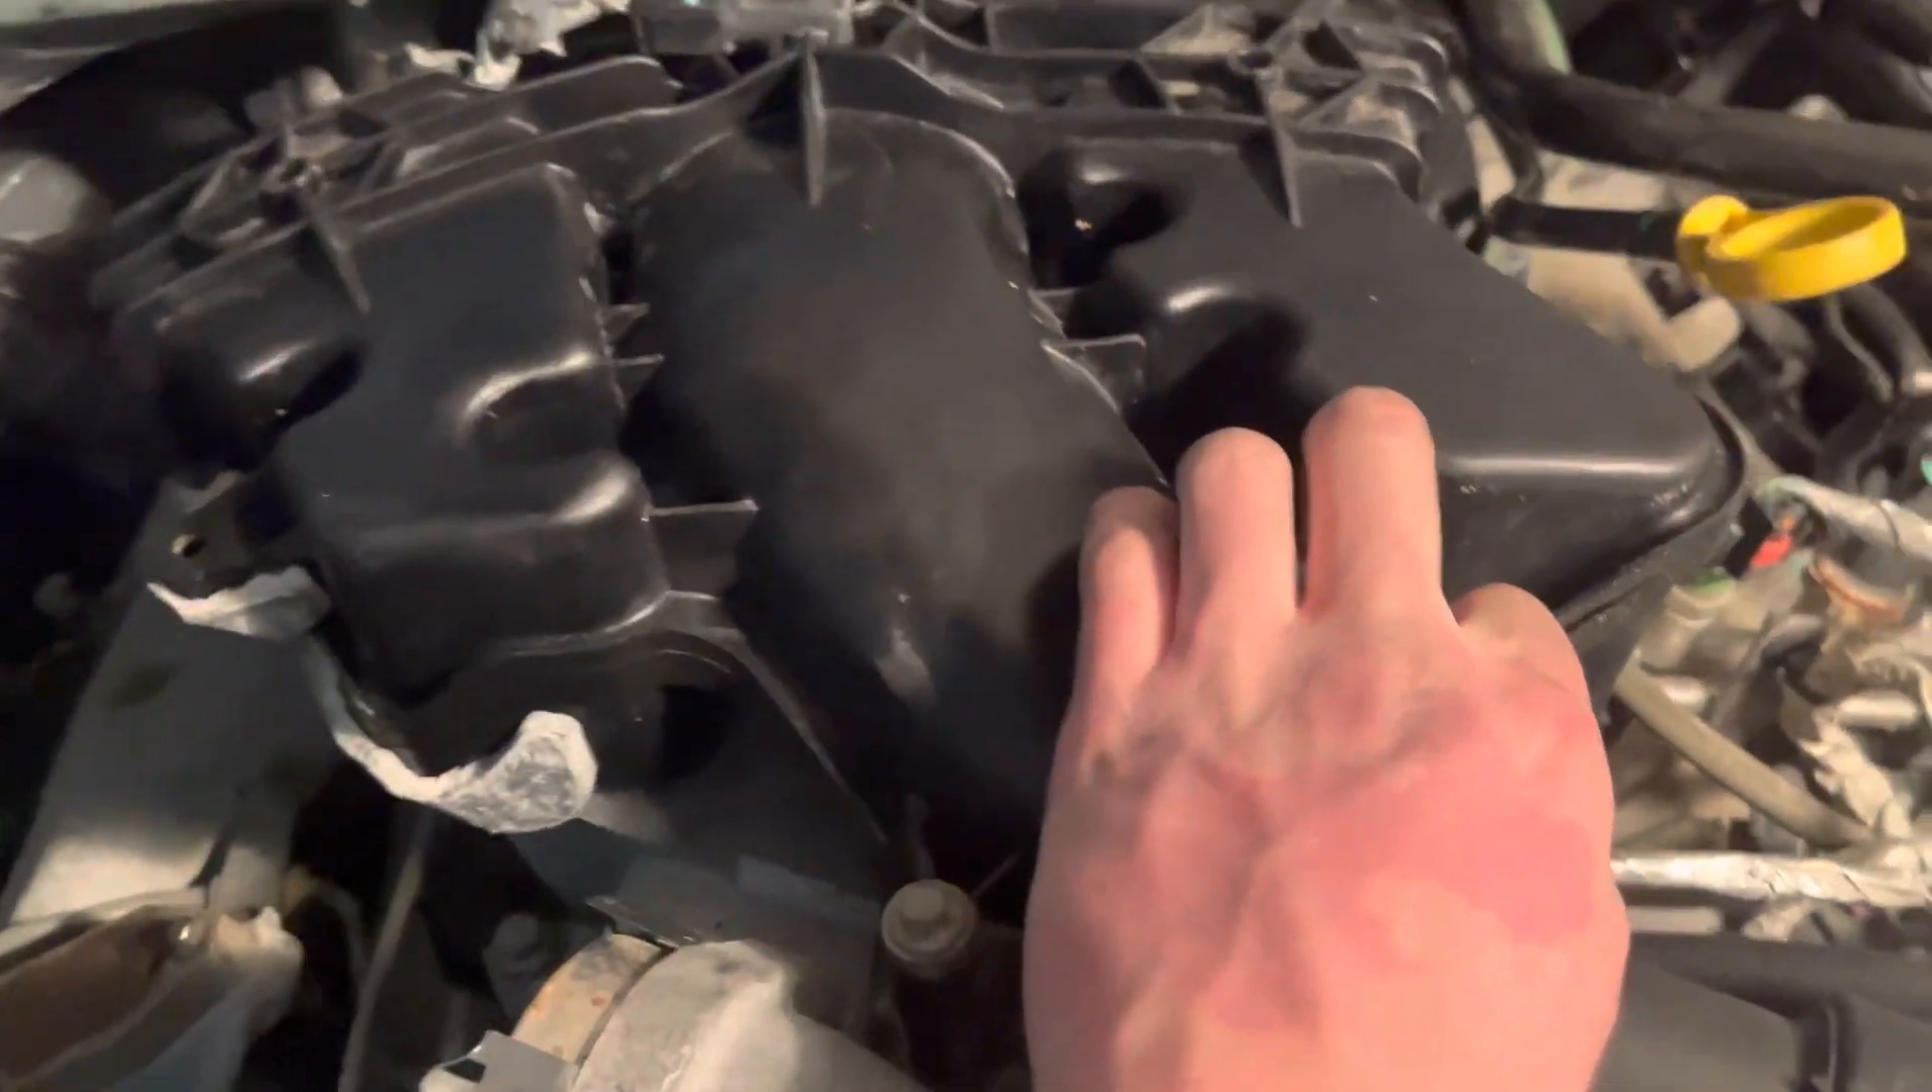As you can see. Now I have my plastic upper intake in.